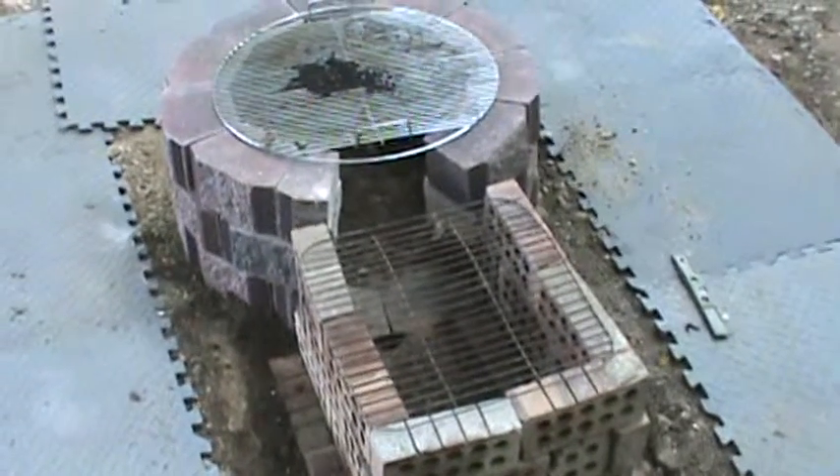I got lucky and found some blocks small enough that this grate would fit on top of them.